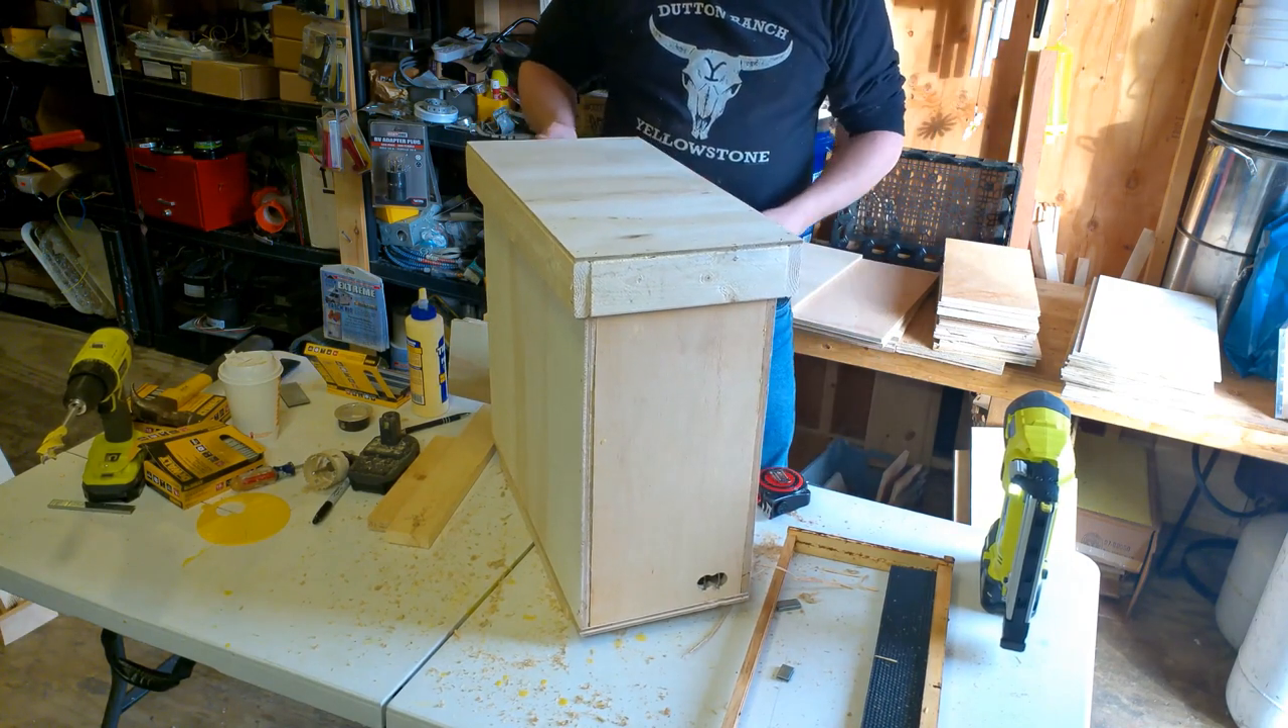So now I have a very nice tight fitting lid on here and that's it for your lid.